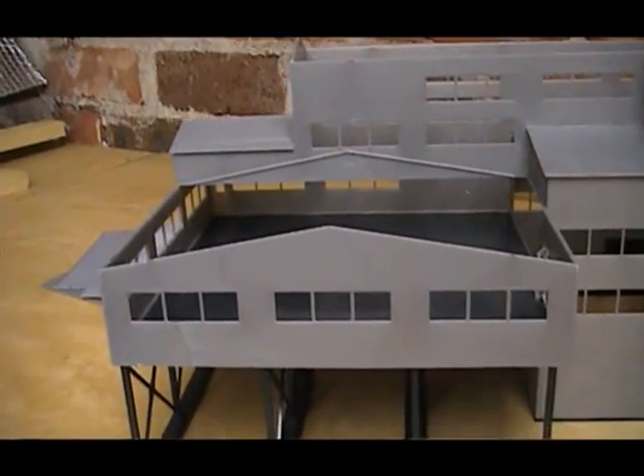I haven't put the roof sections on yet.